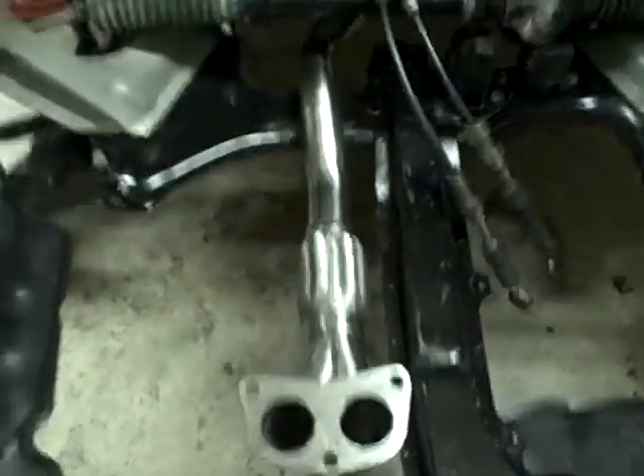We have our the other end of our header pipe already installed here waiting for the engine.